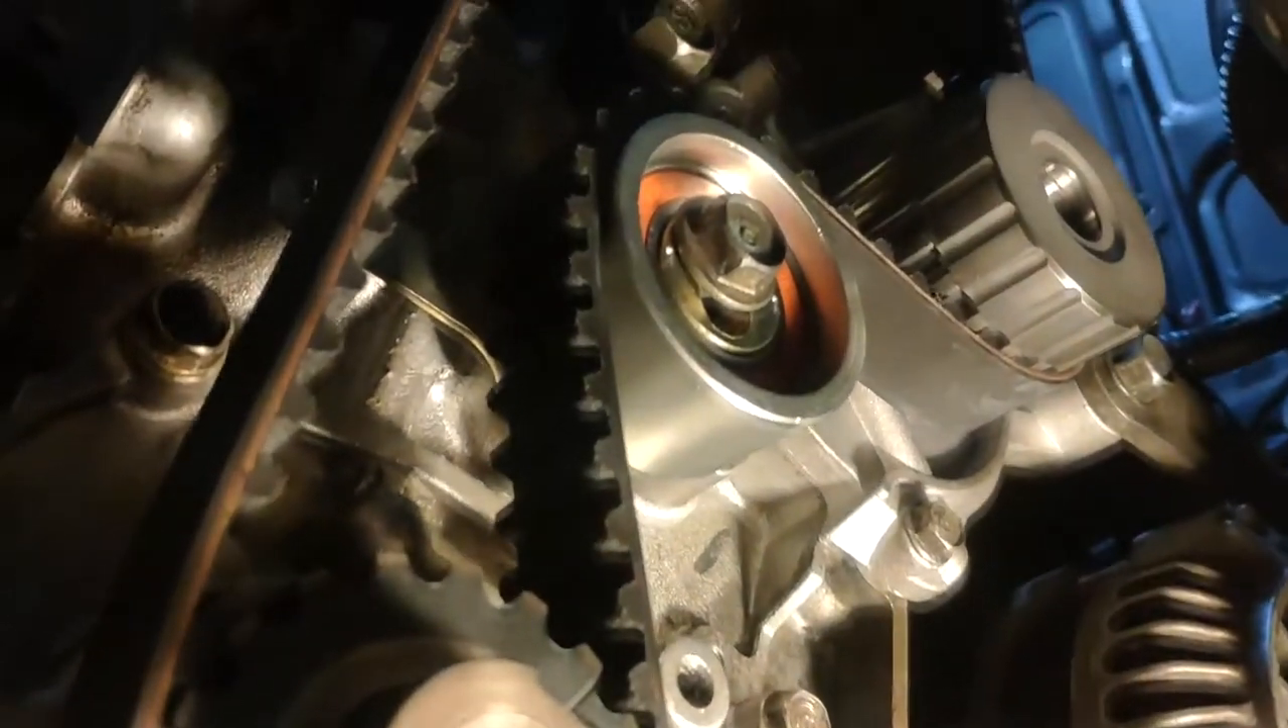Já coloquei a correia dentada aqui.